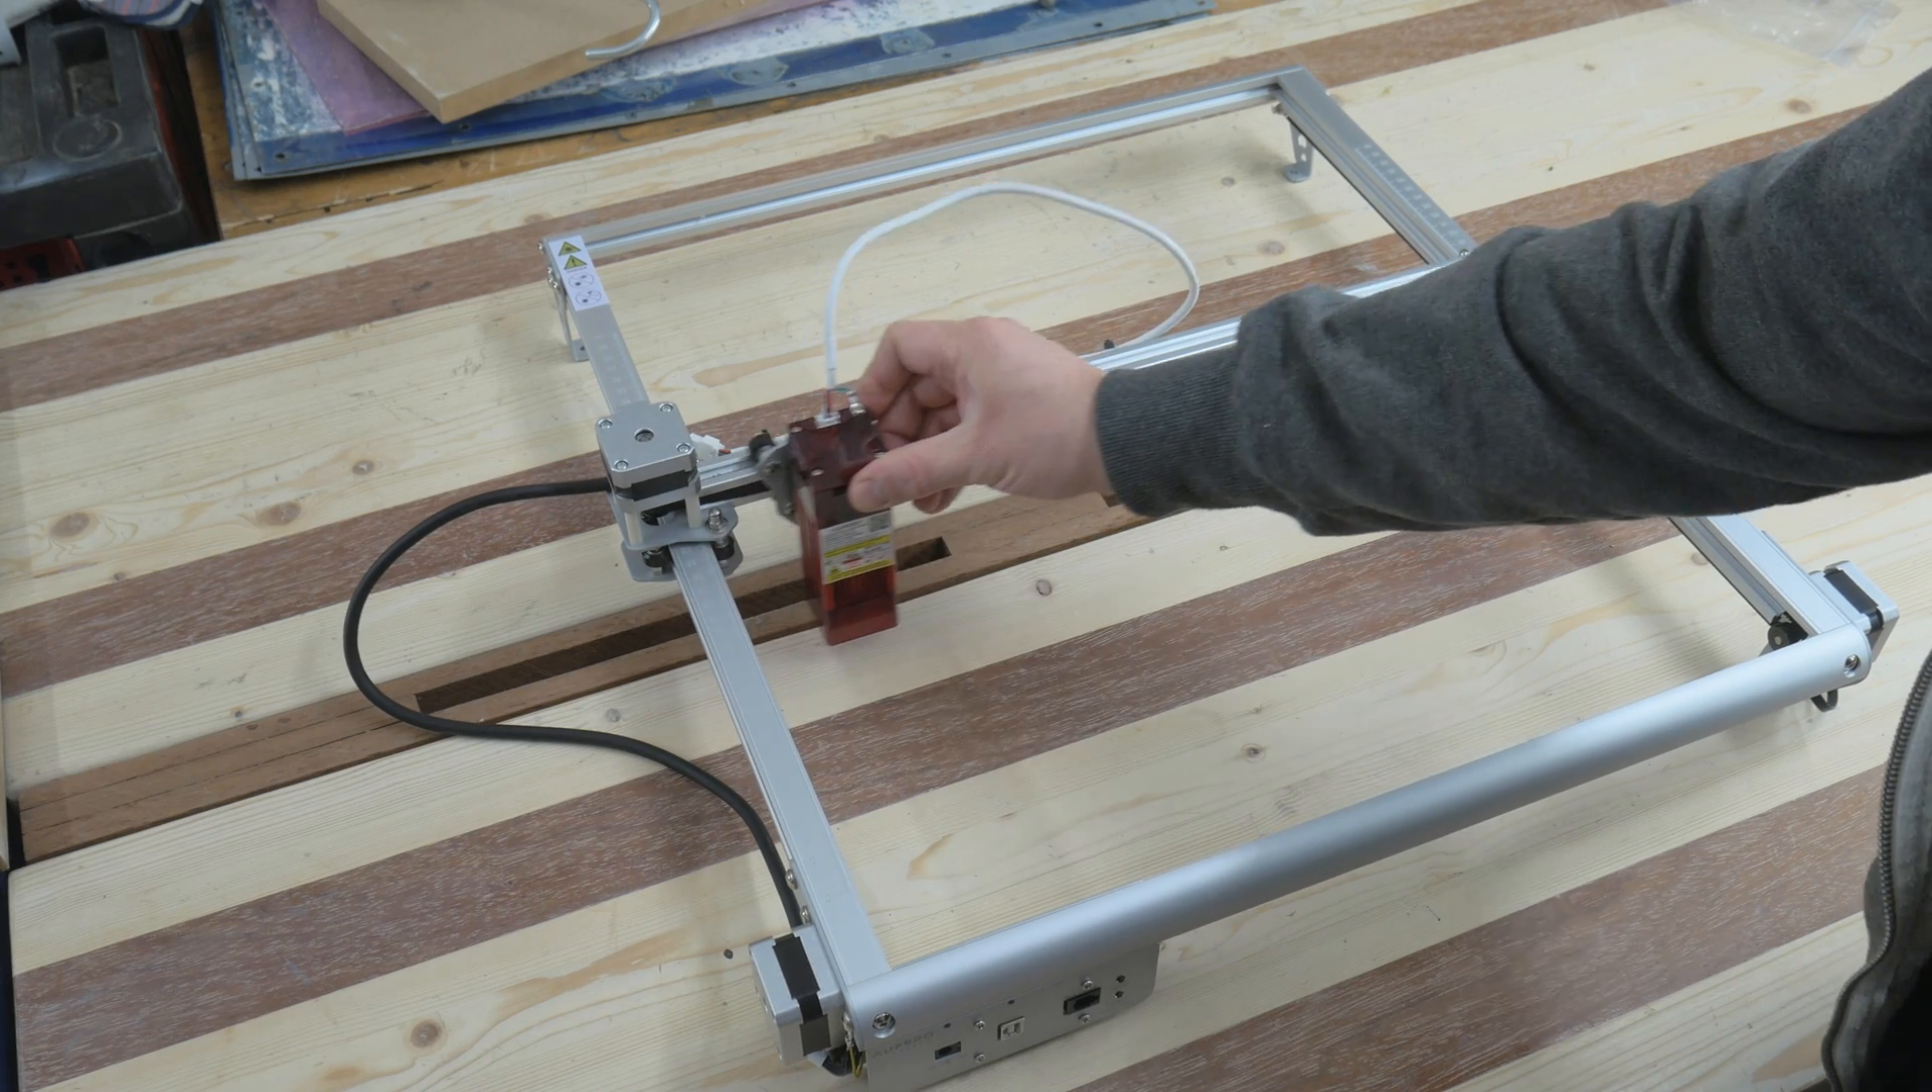Here we have the machine fully assembled.